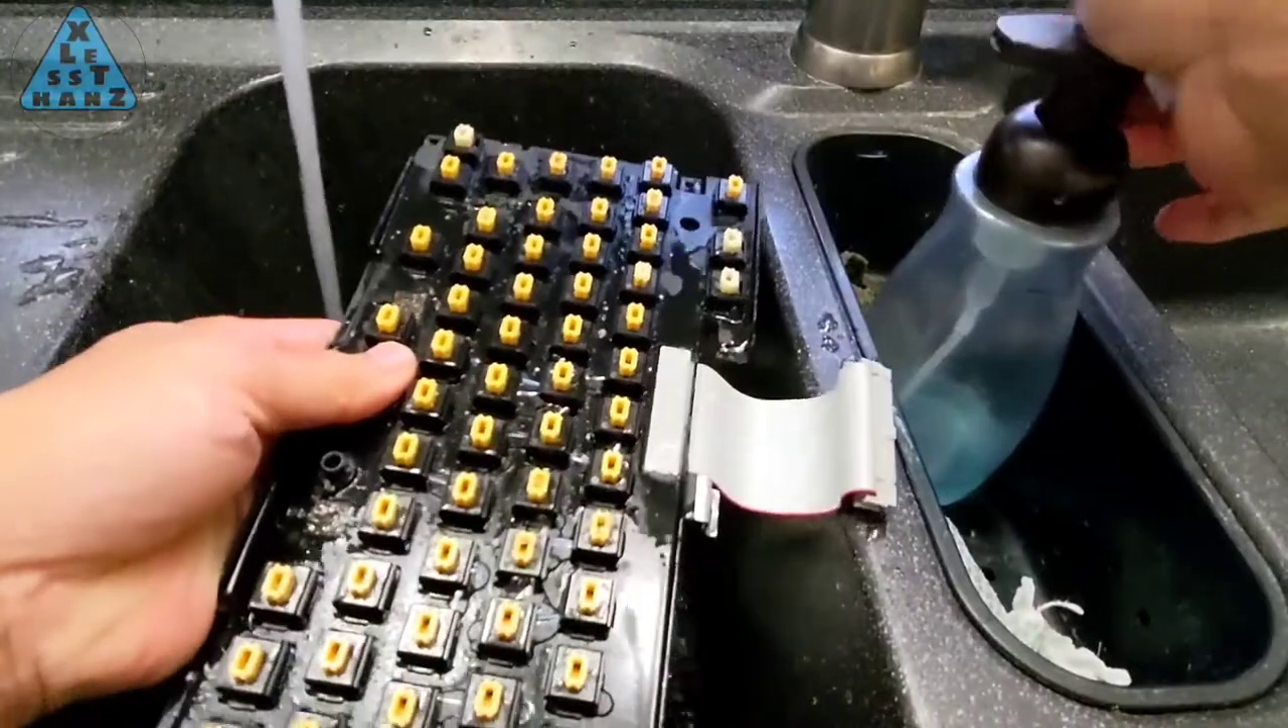With the key caps removed, I can now clean the rest of the keyboard.